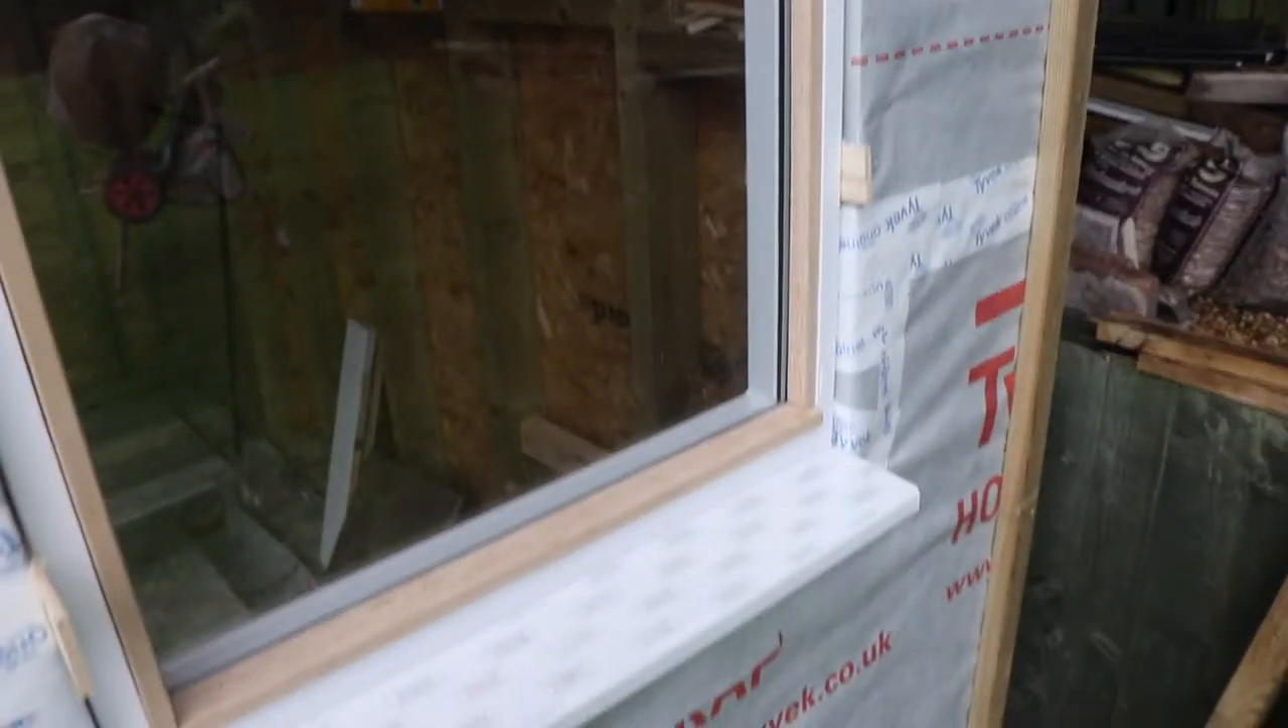I've got the glass in. Okay. And I've got the beading.